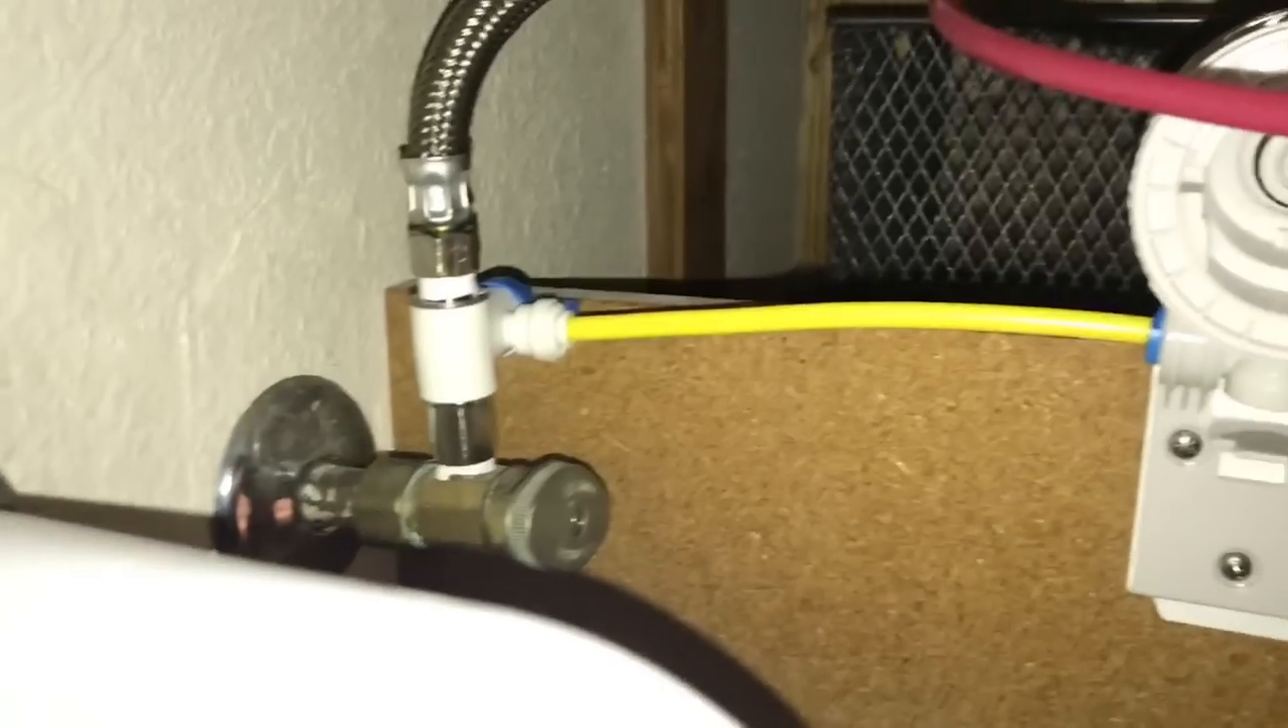All right, so we got the supply line in place. You can see right there.